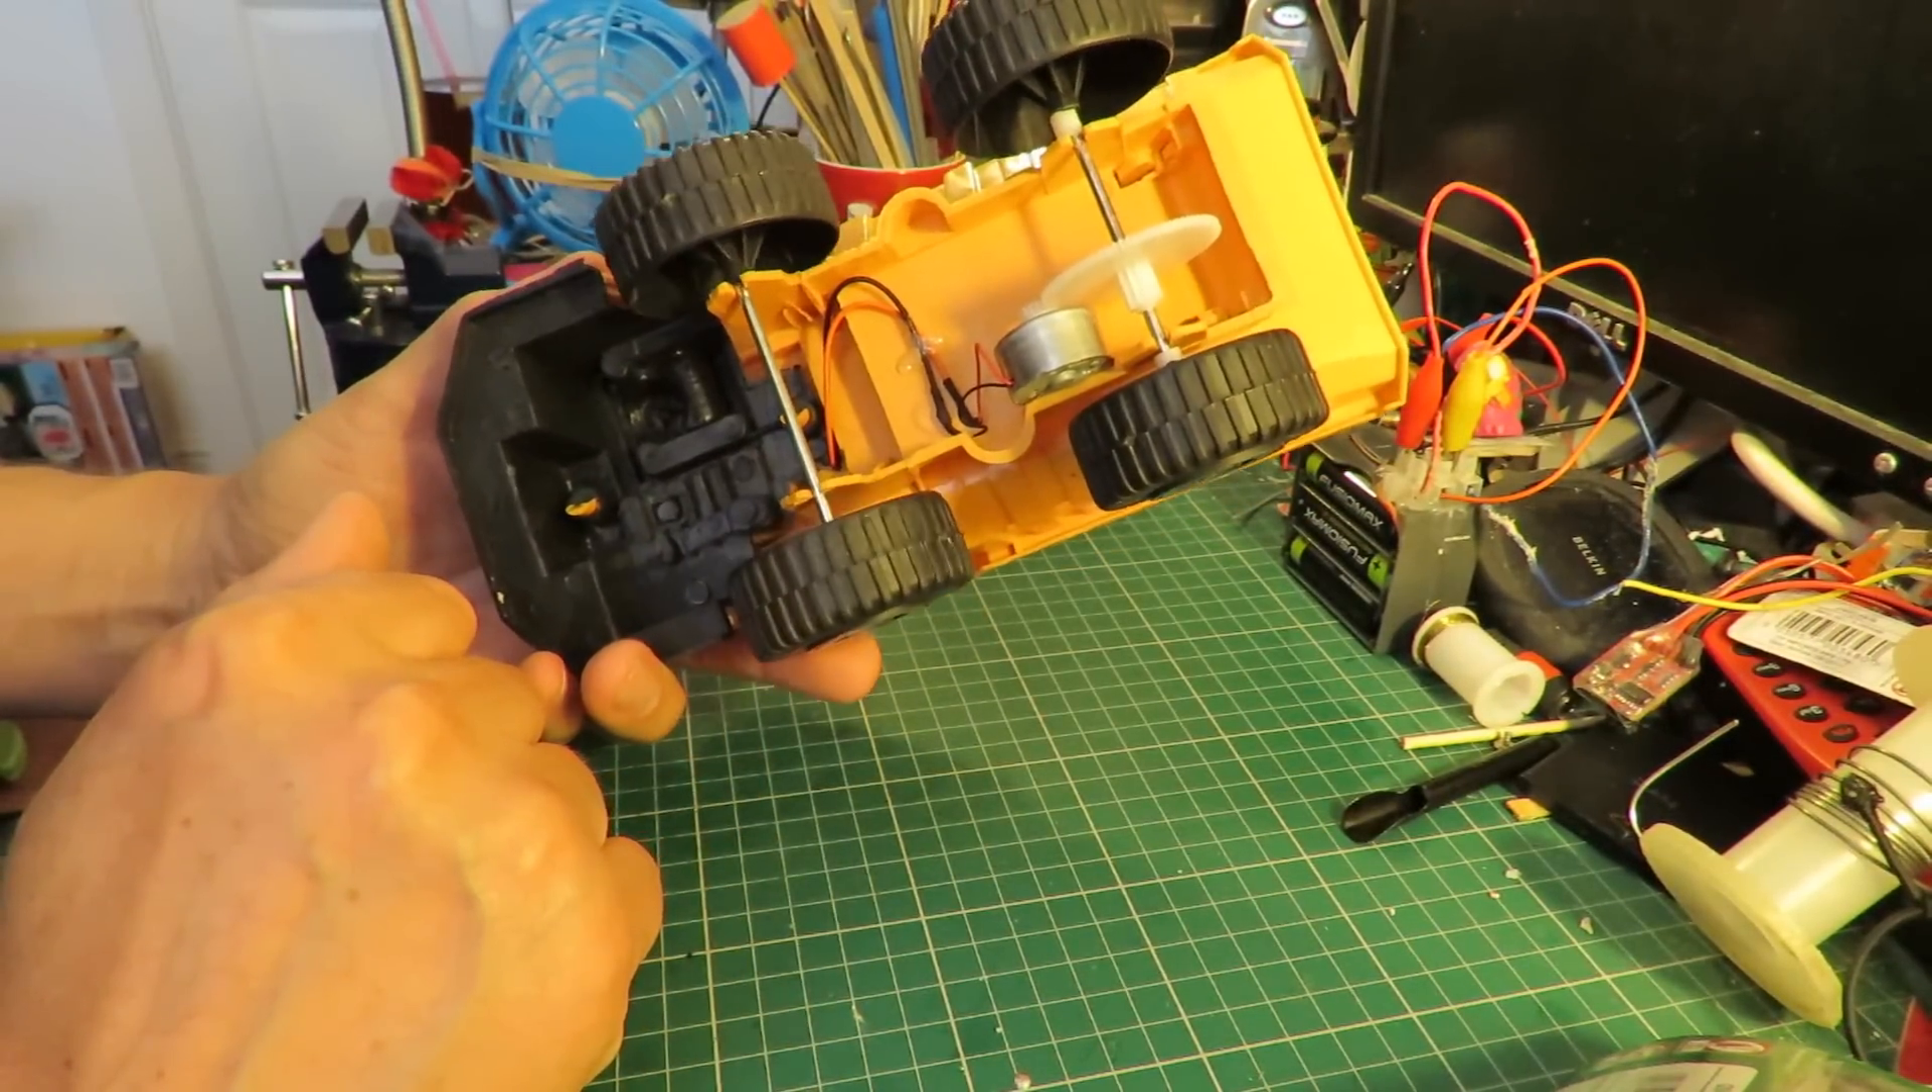So it's already got an electric motor and gears on the back wheels, but we've got no steering, we've just got a straight bar across there for the front wheels.